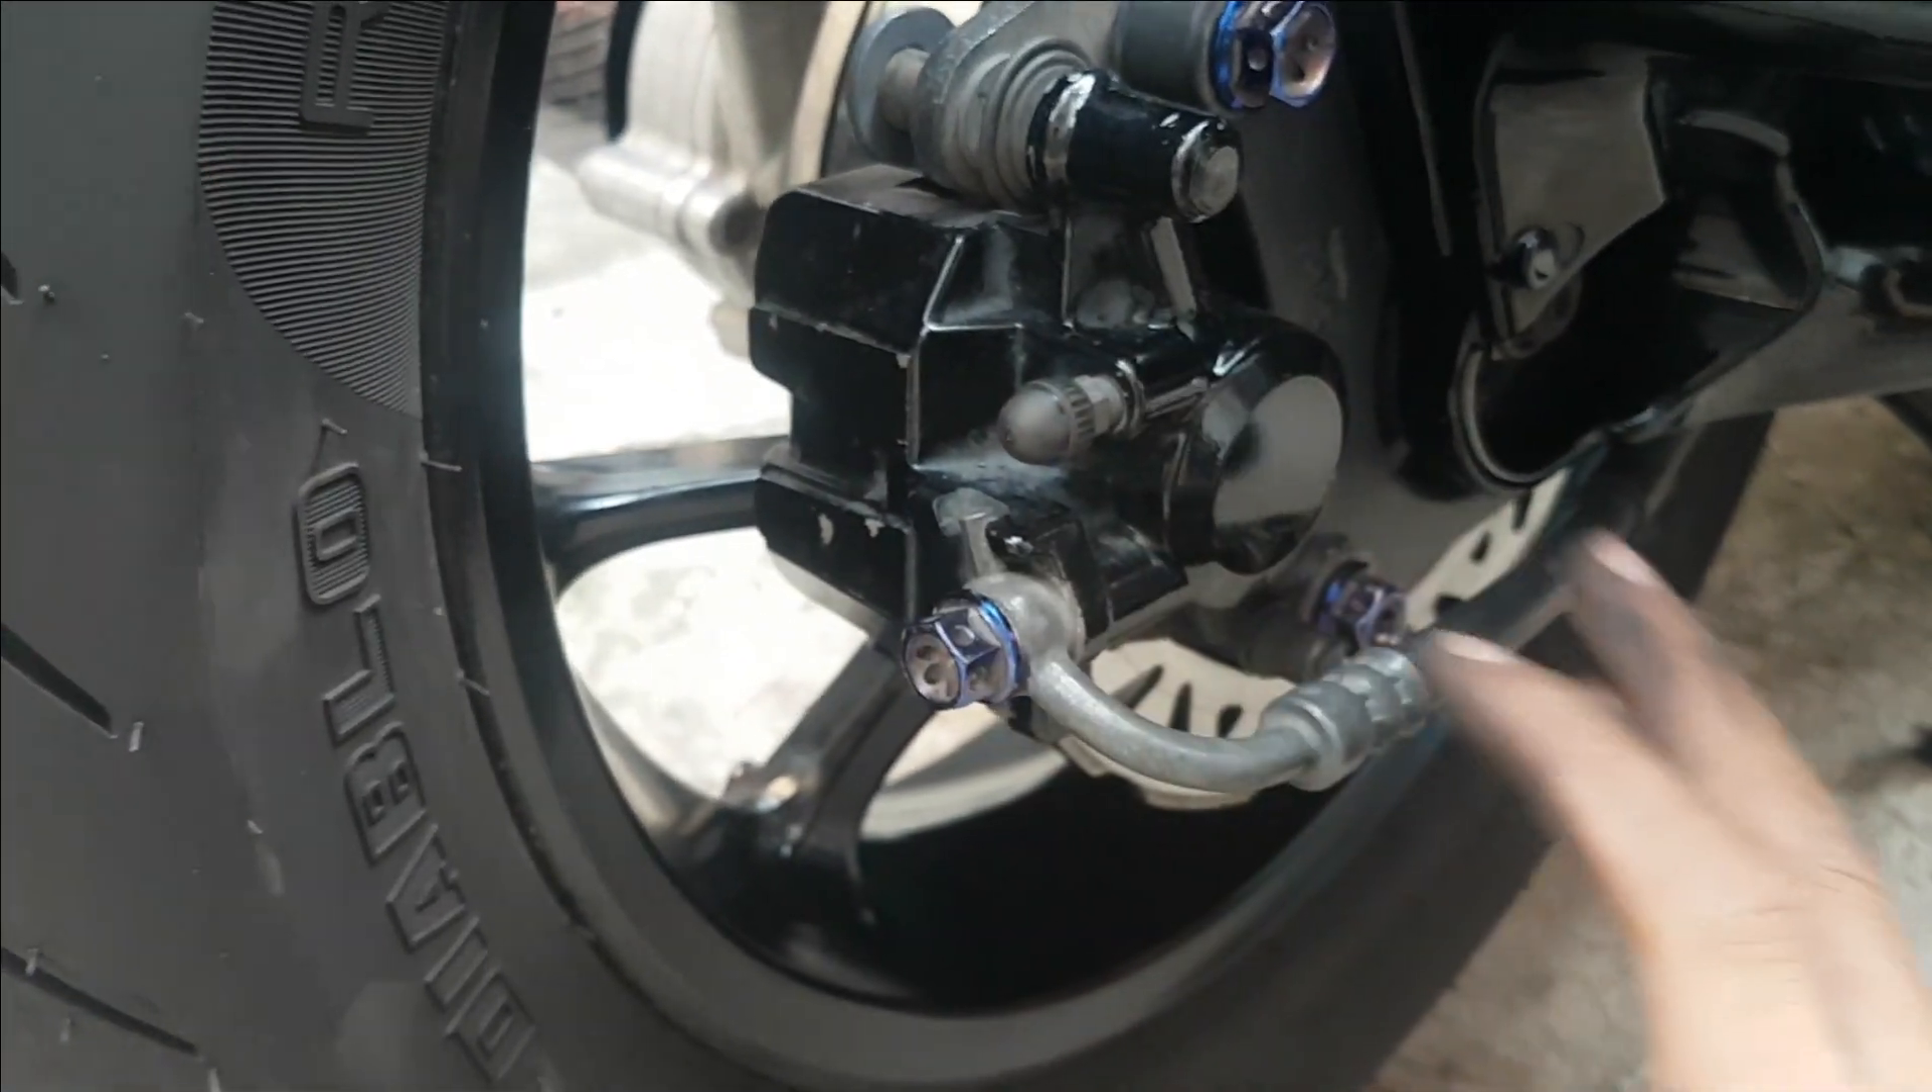Ini sudah terpasang lagi ini kaliper belakang.